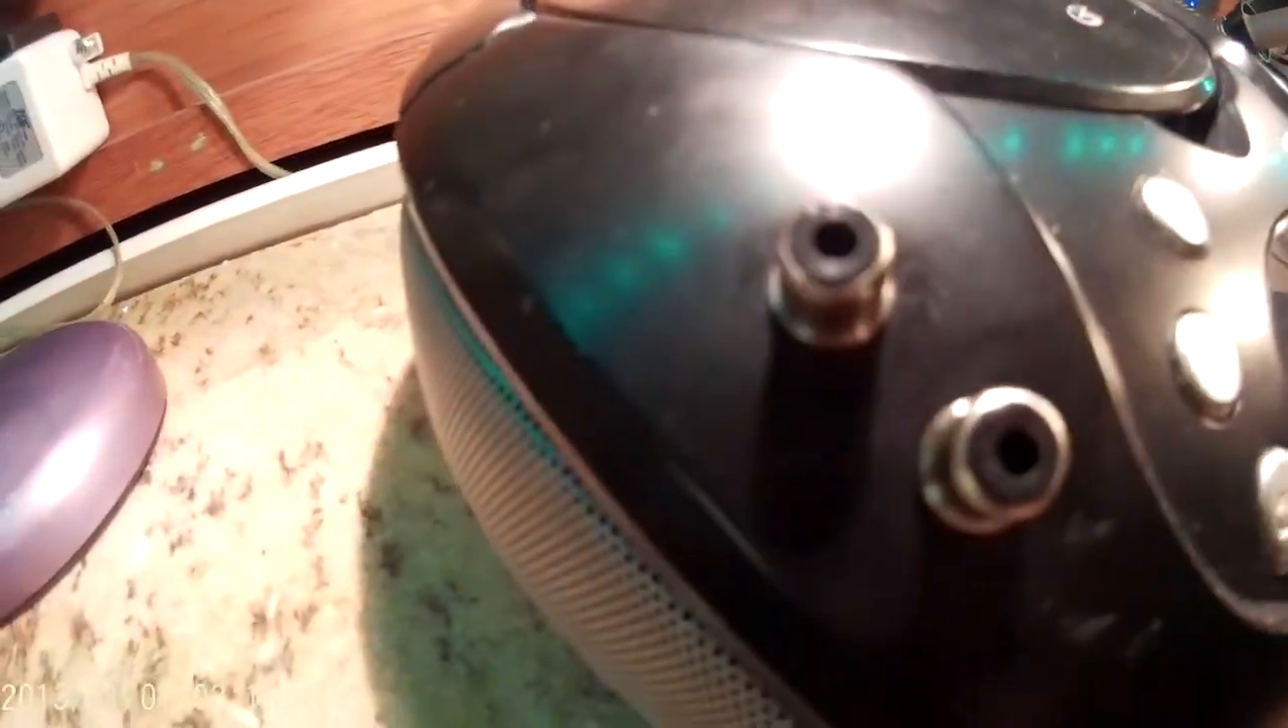Okay here it is with the female RCA plugs uh installed.